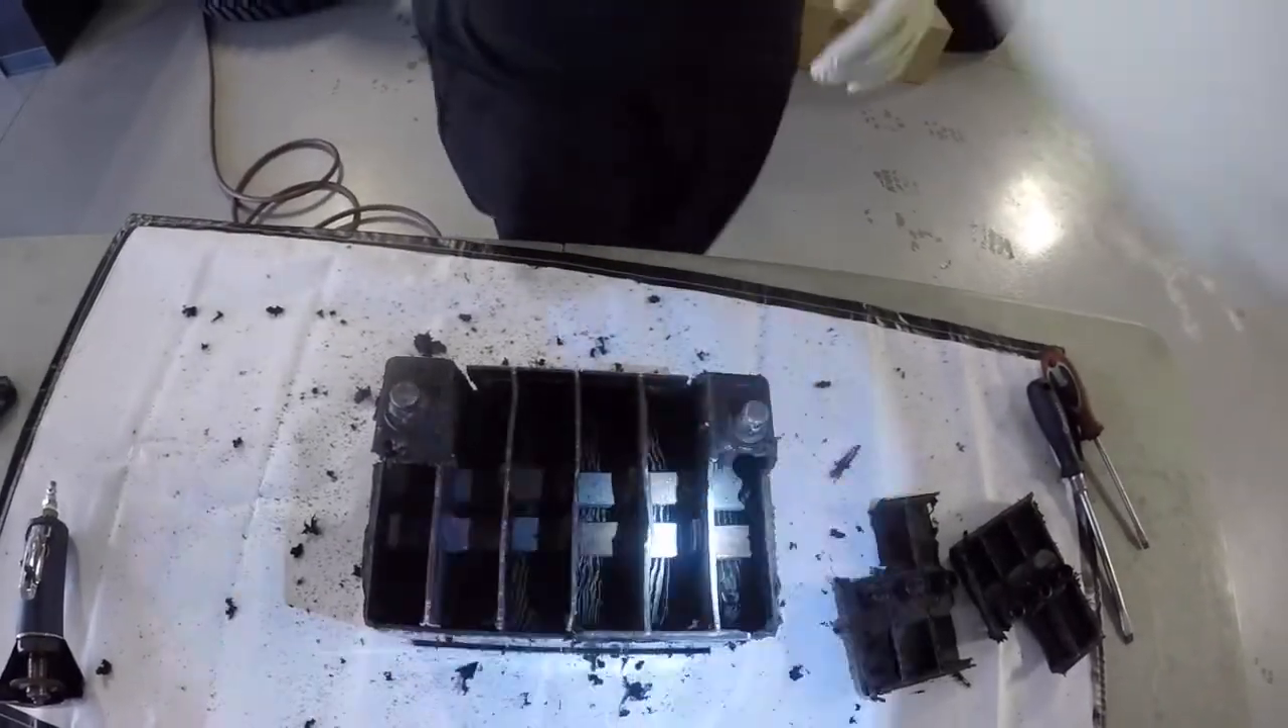Okay, so we can see here we've removed the top of our battery.